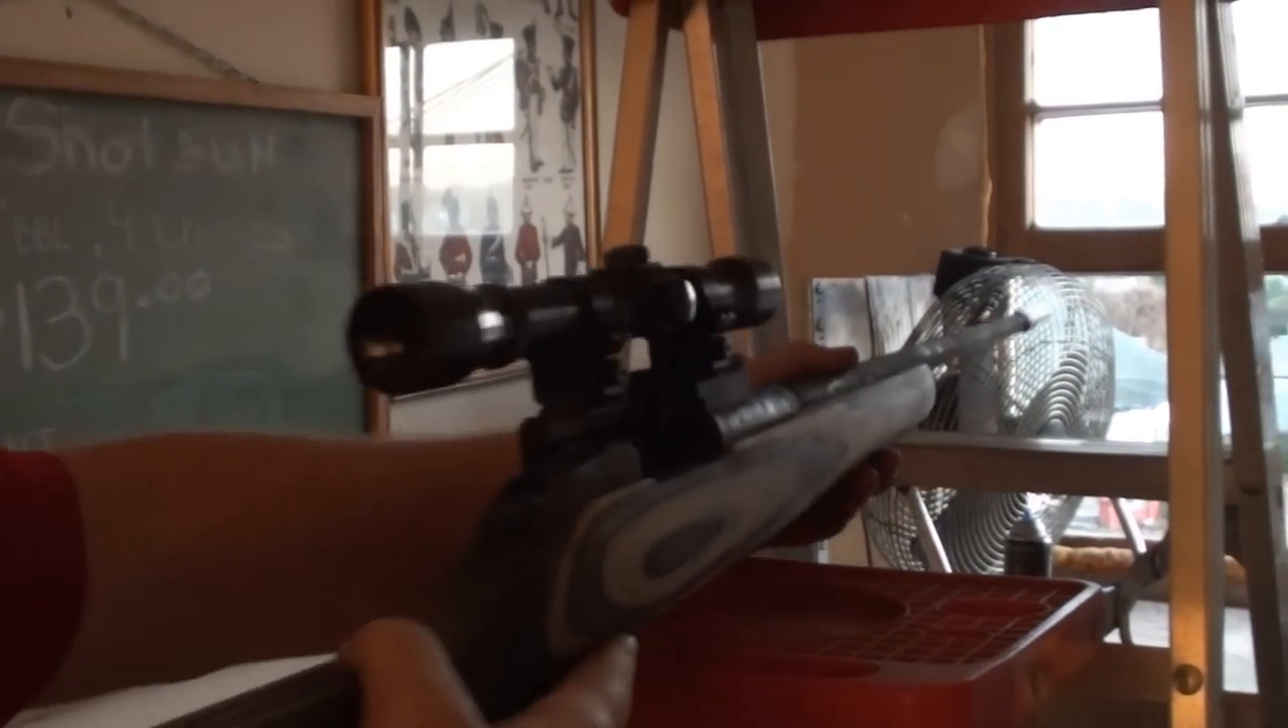All right, so we've gotten the base put on and our rings and scope.